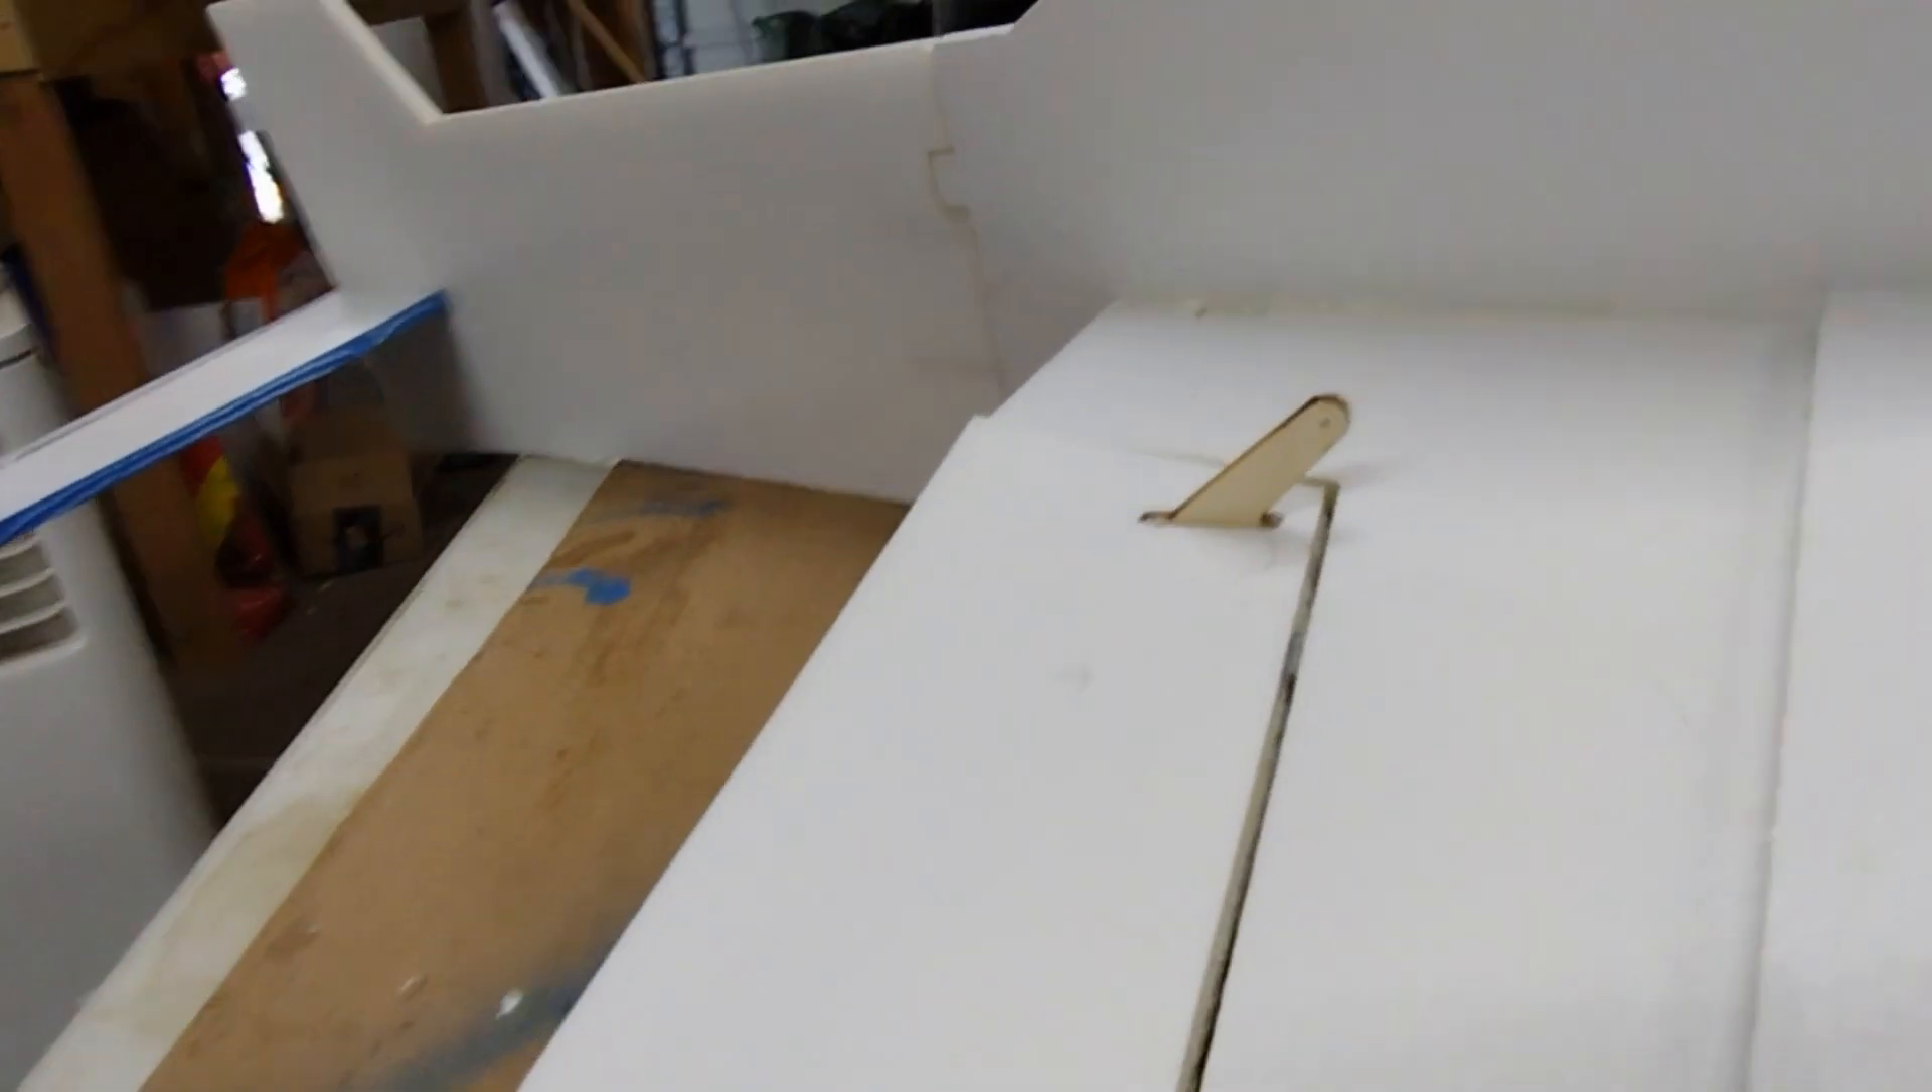I got the control horns in.